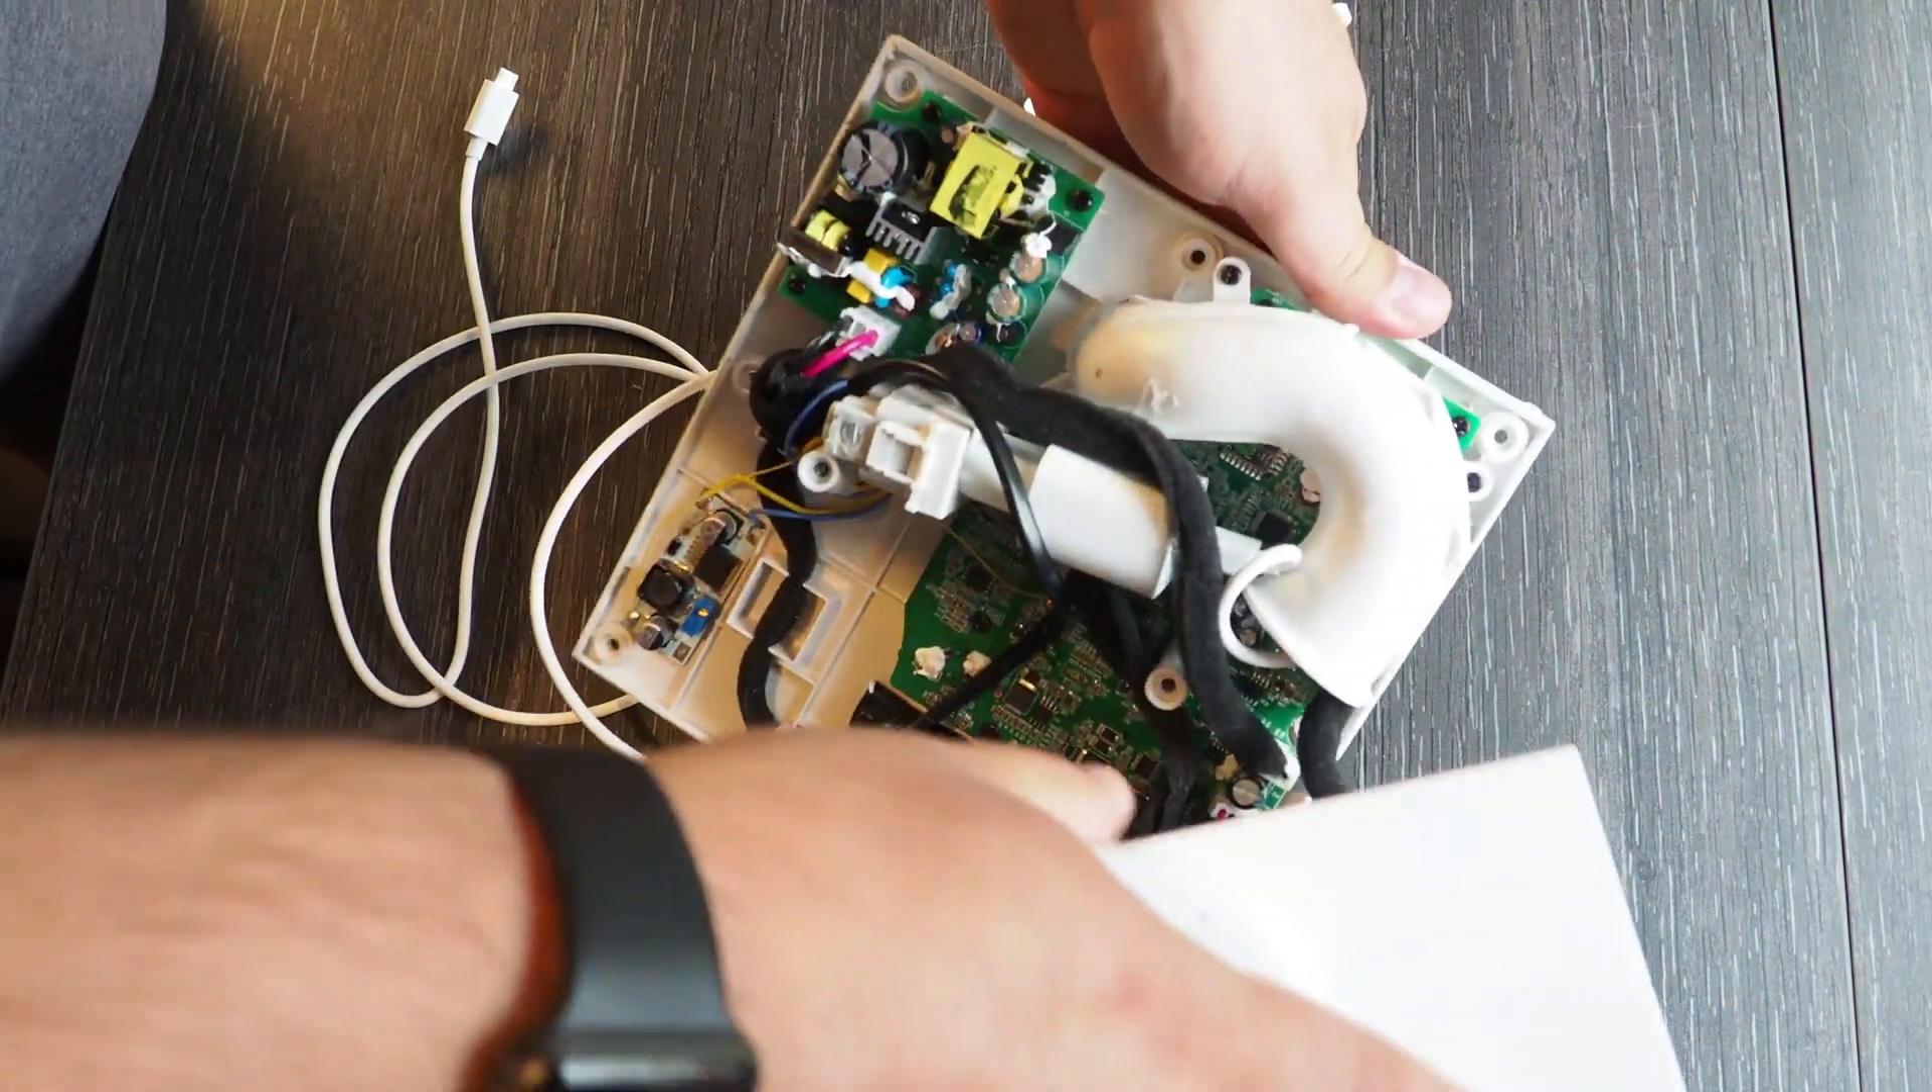And now we see that the complete enclosure is open.